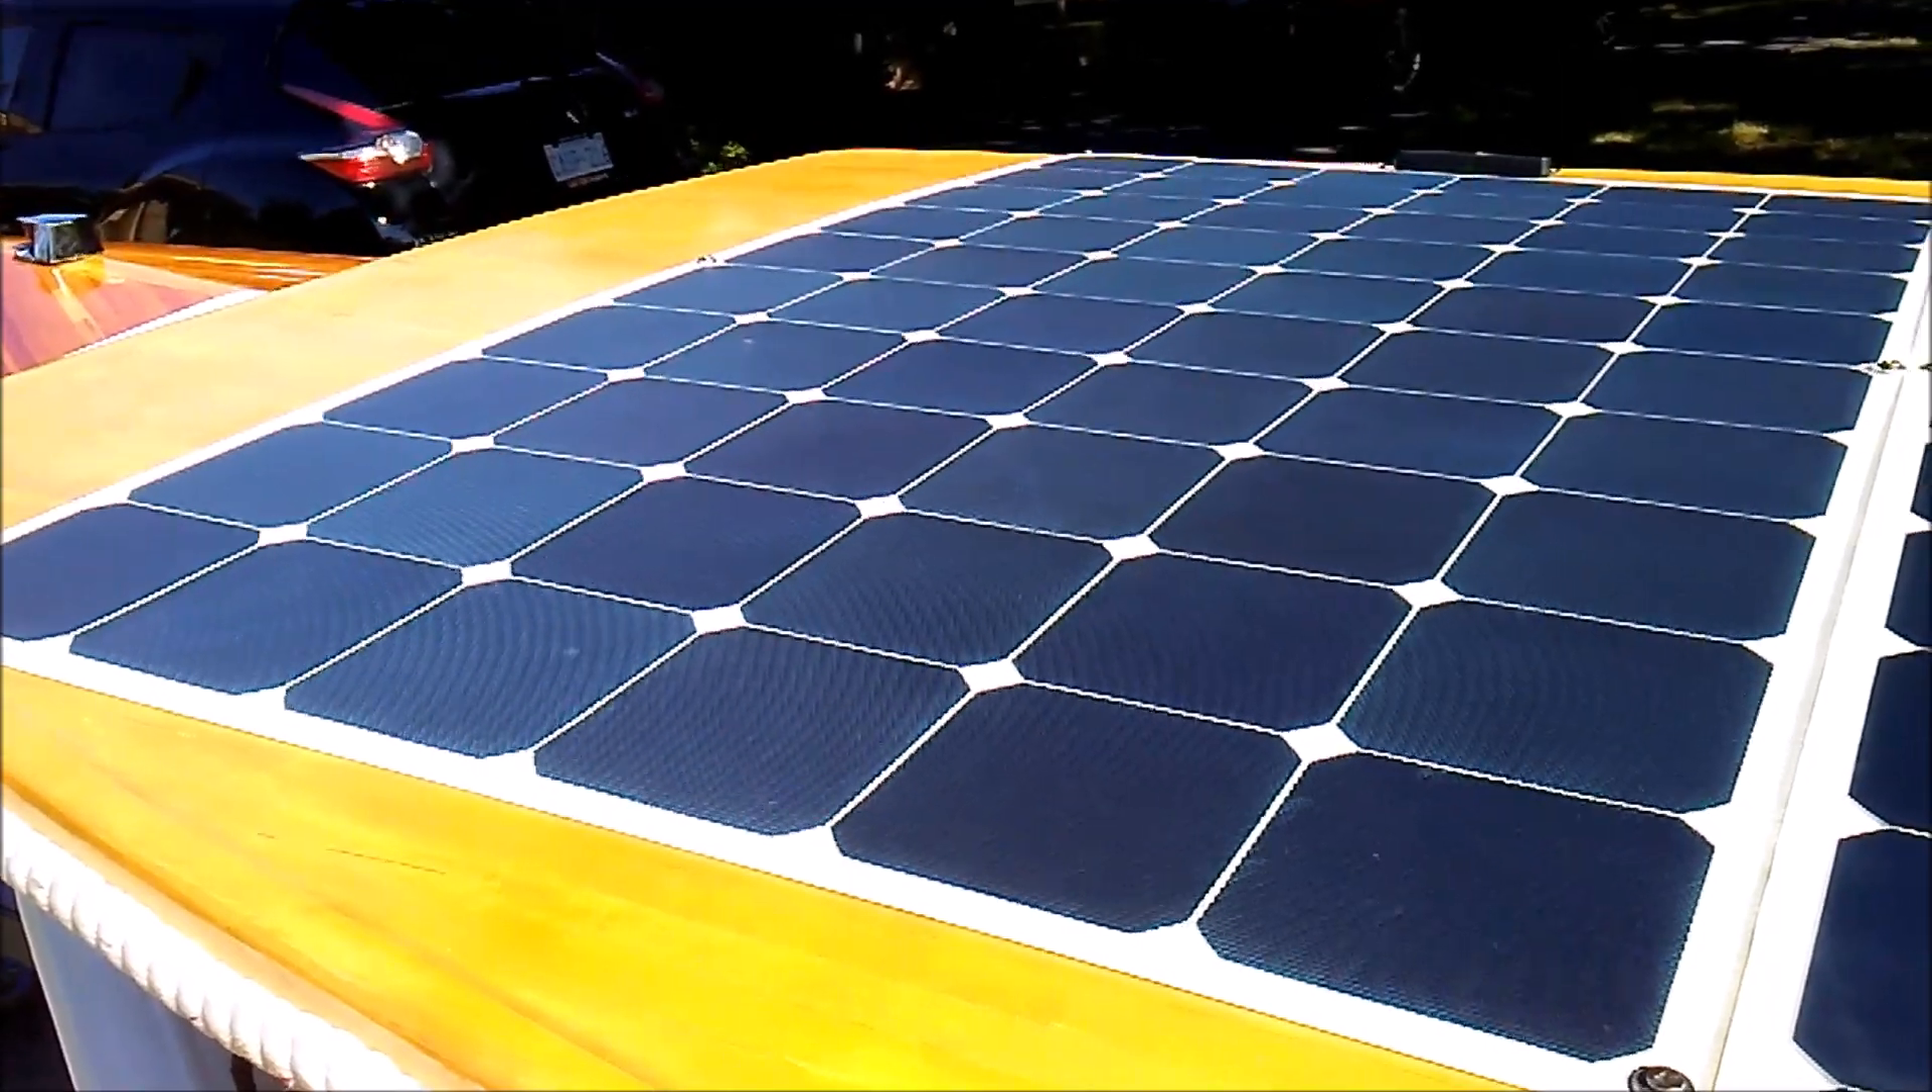So this is my new 200 watt solar panel and I've mounted that through the canopy.